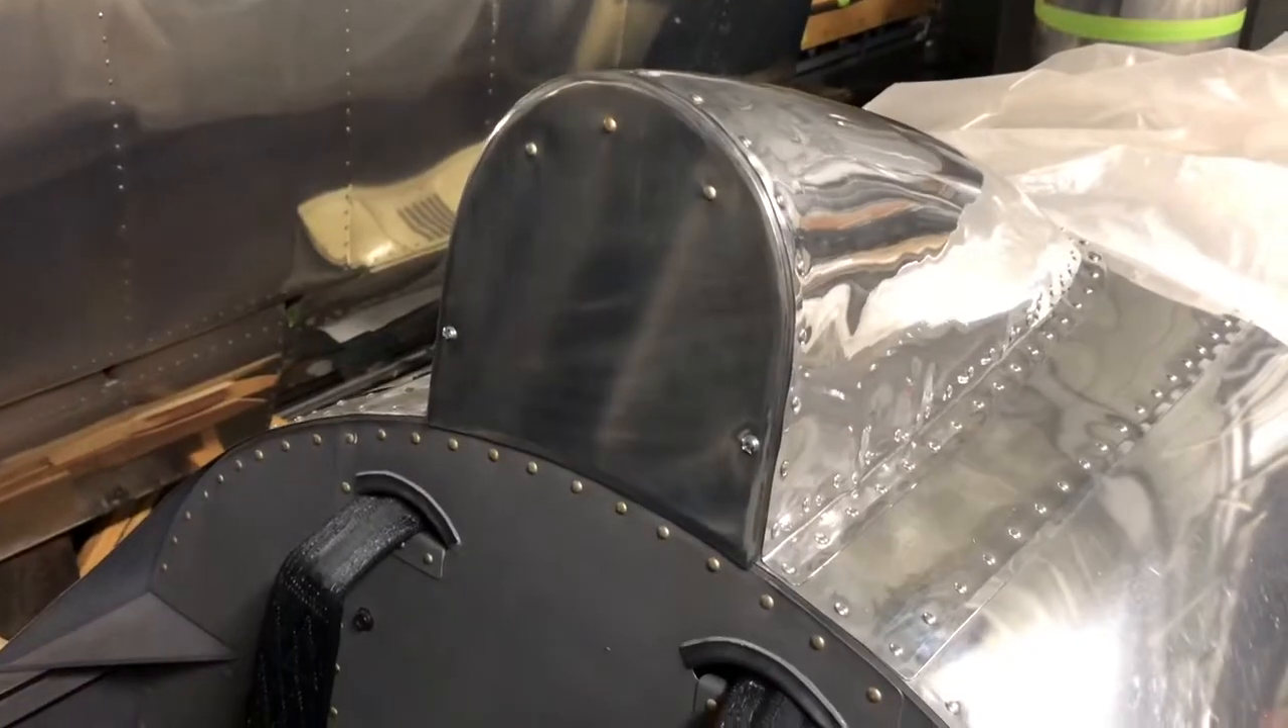So not too much done. I finally got around to finishing off the headrest there.